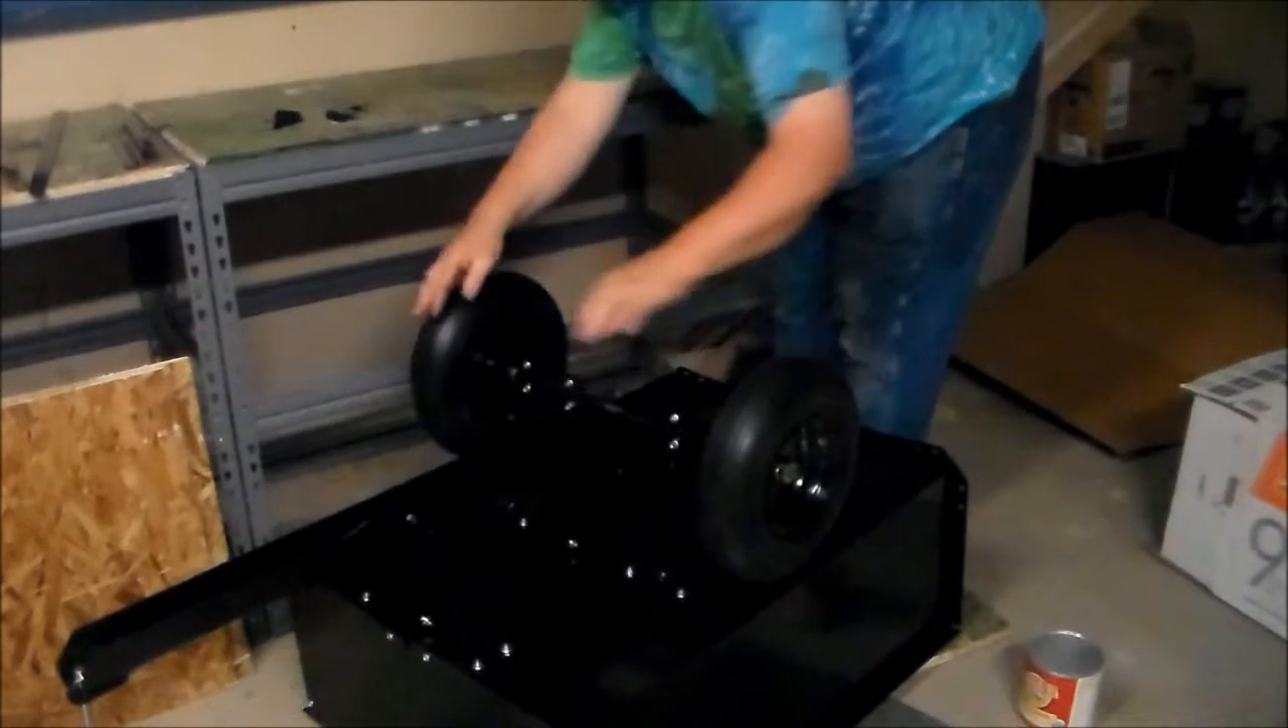There are the two wheels all assembled and on.